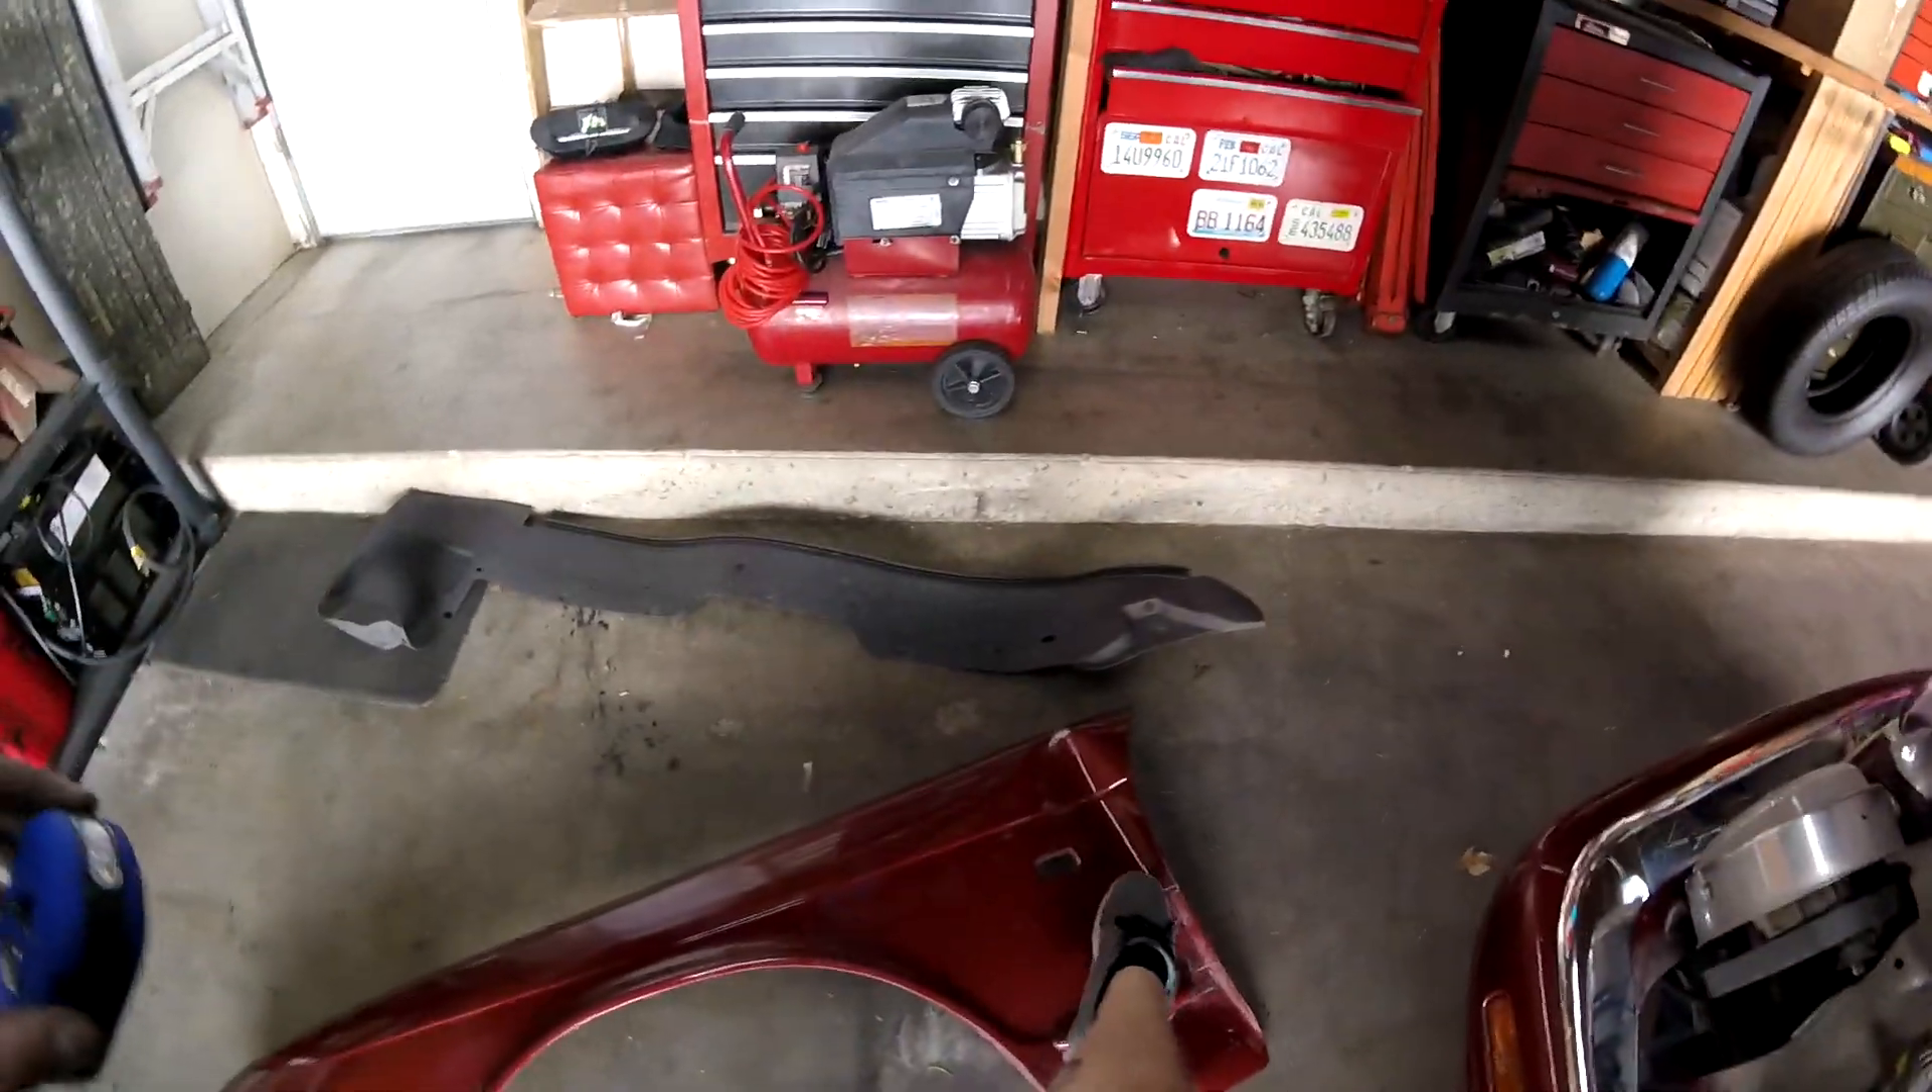Alright guys so I got the fender off it was not easy I'm telling you right now especially like my fender is bent right here so I couldn't even put a wrench in there.